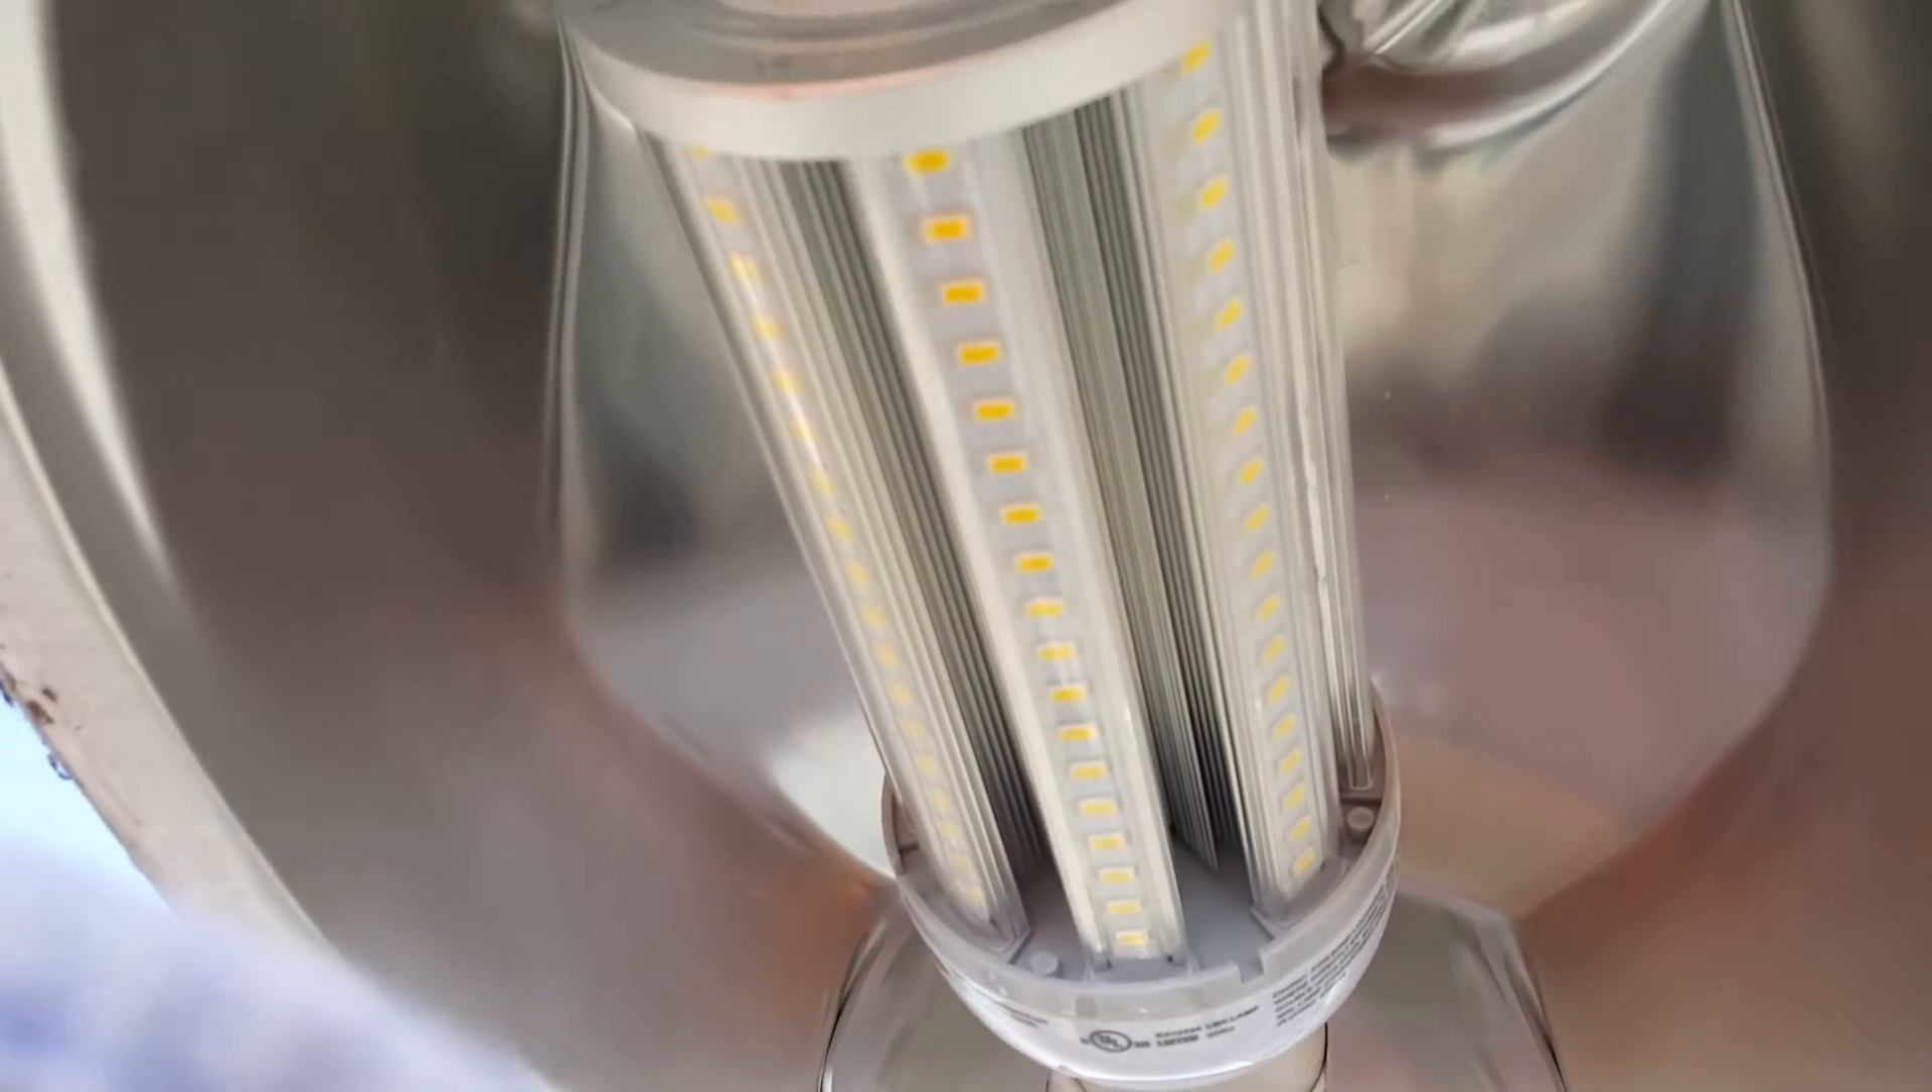All right, so now I've got the bulb in place. There's the LED bulb.